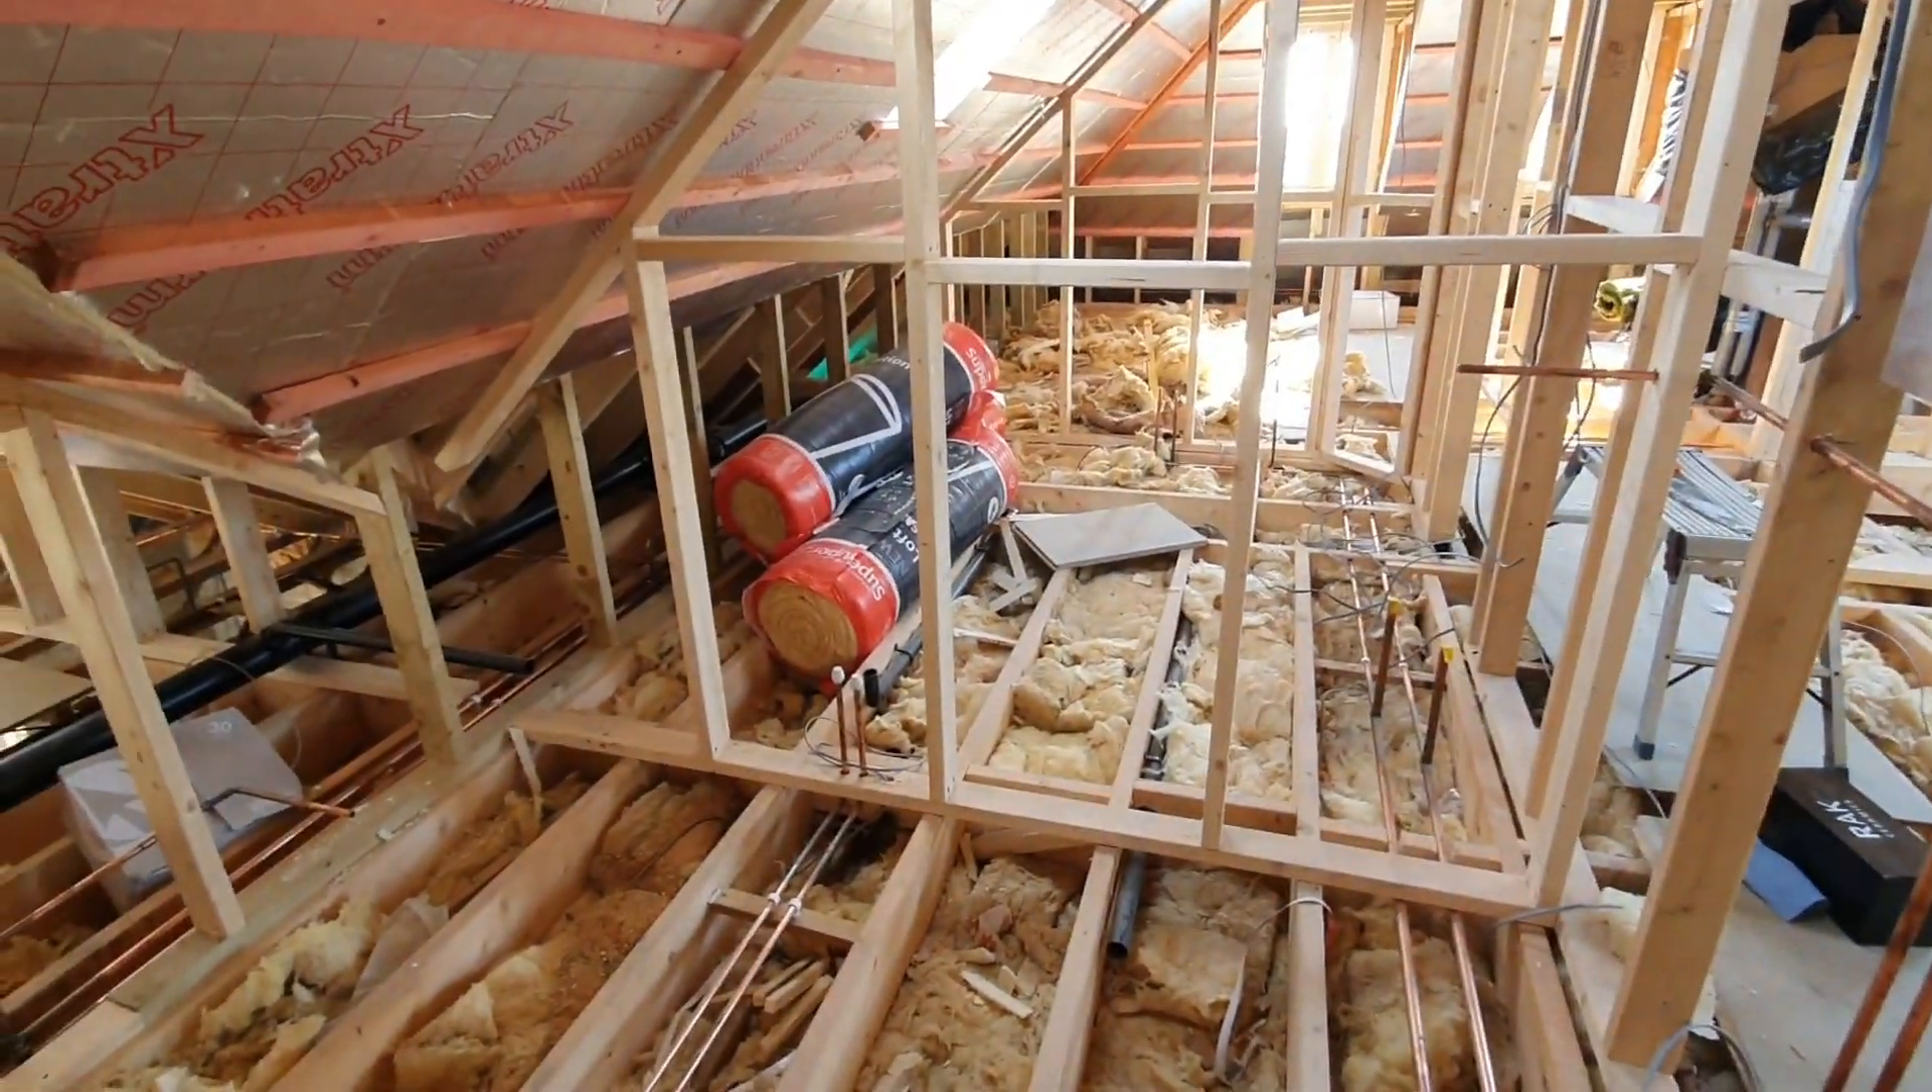Now they've got the studding up.